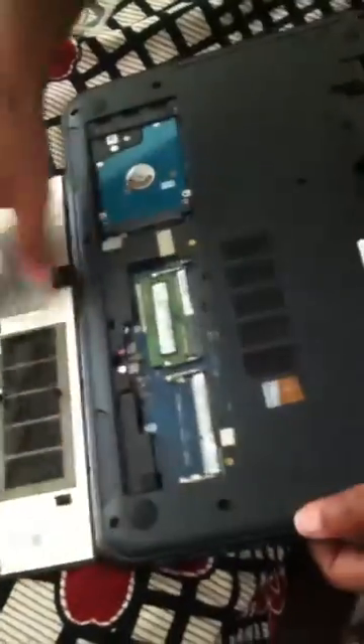Okay and then I already removed this cover on the top so just put them aside.